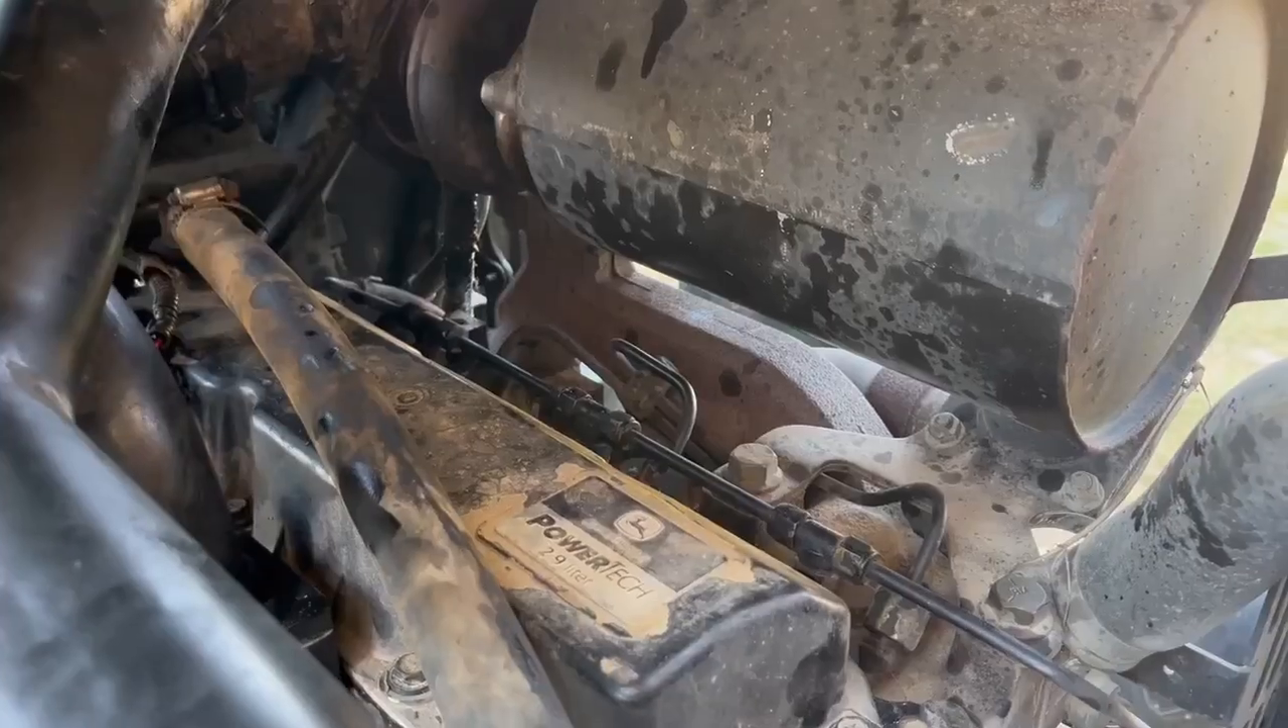We've got the valve cover back on.